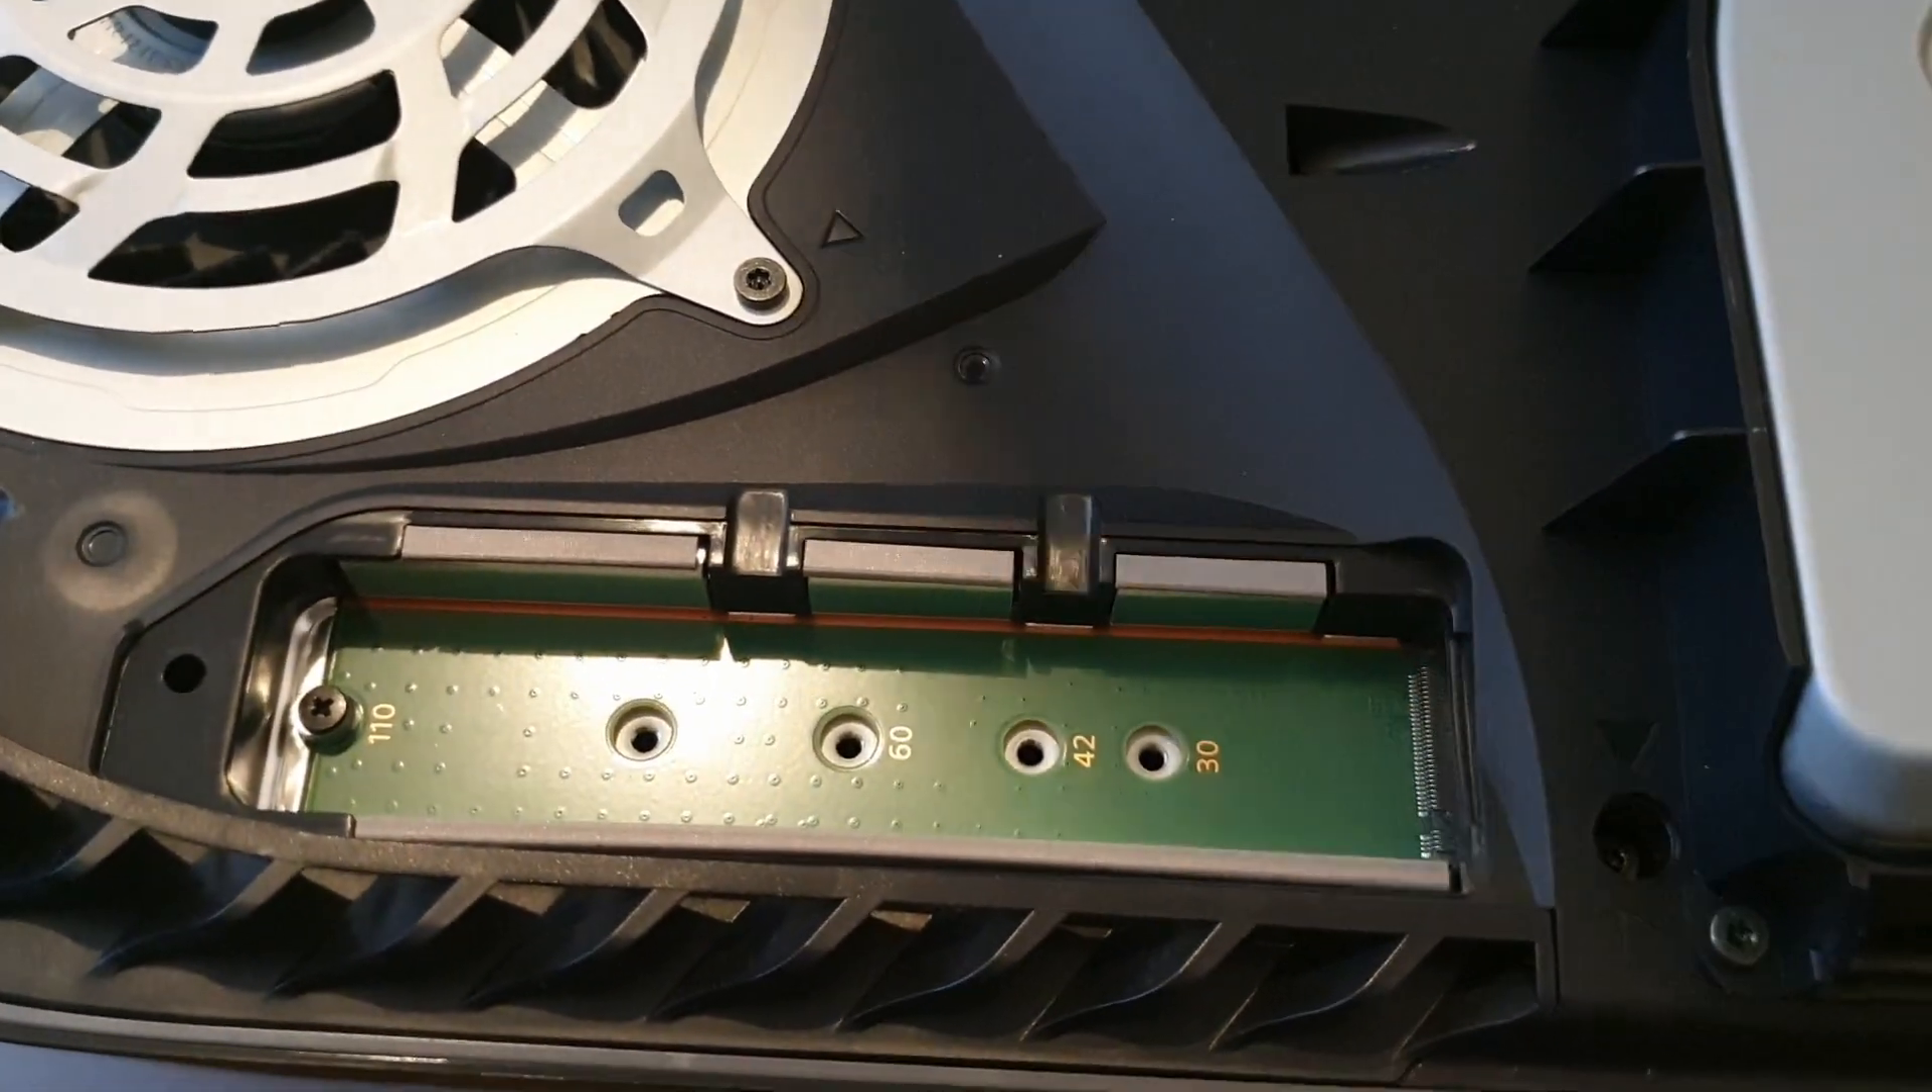Boom that's the top panel removed and now we've exposed the nvme gen 4 slot right there.